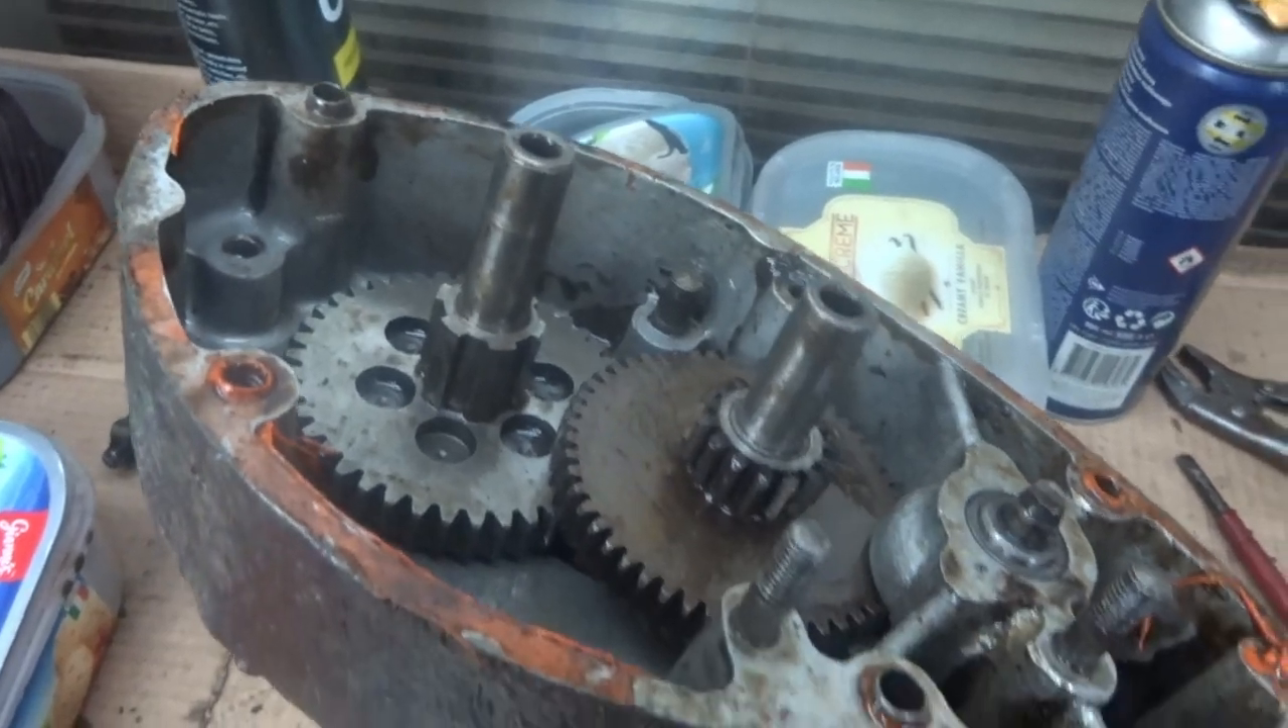From what I can see now I'm left with two gears inside there.